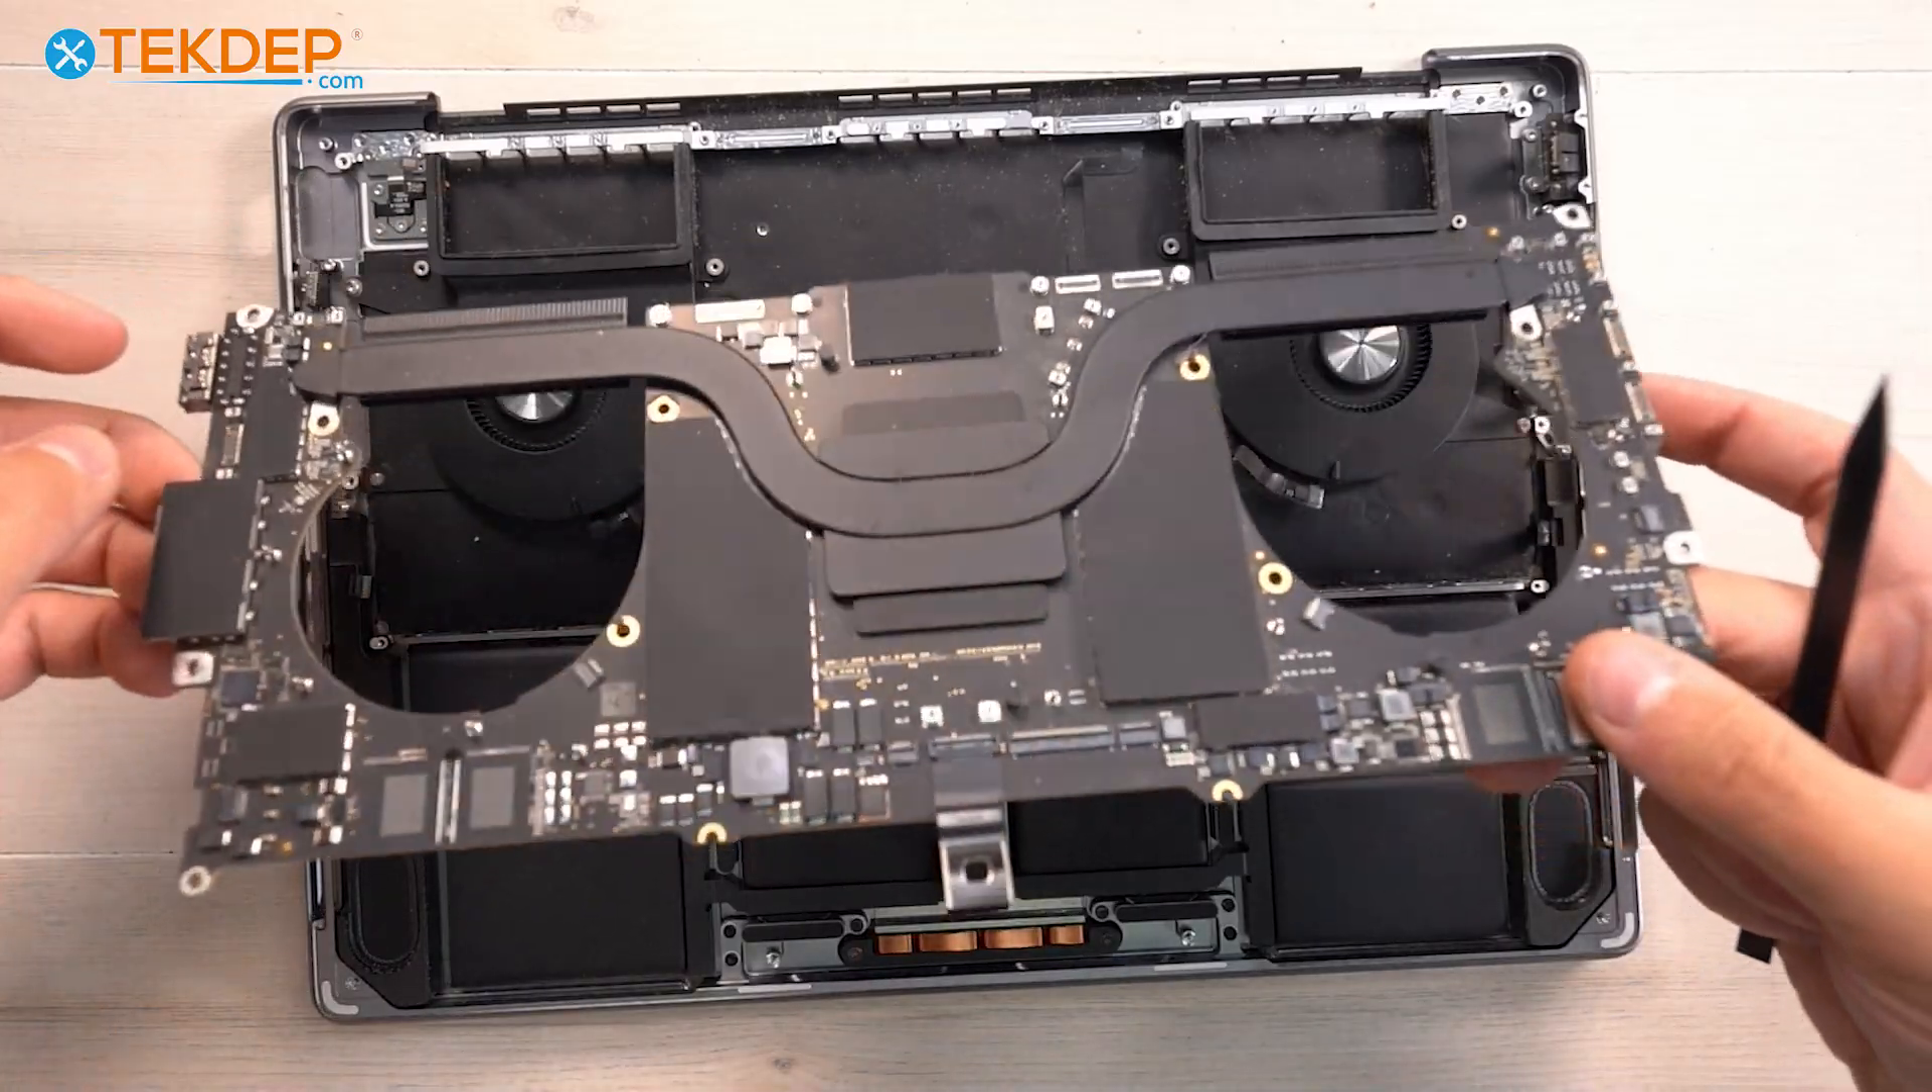All right and that's our board now removed.